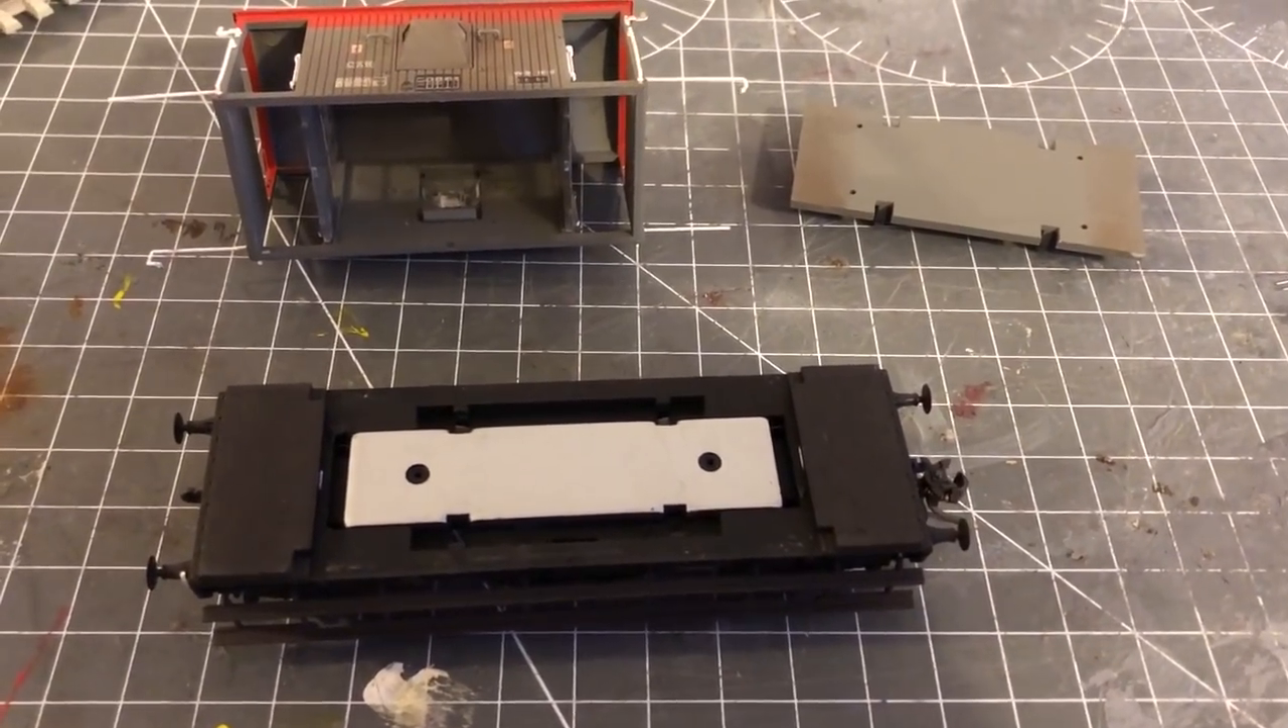So I've managed to take the body off the chassis.